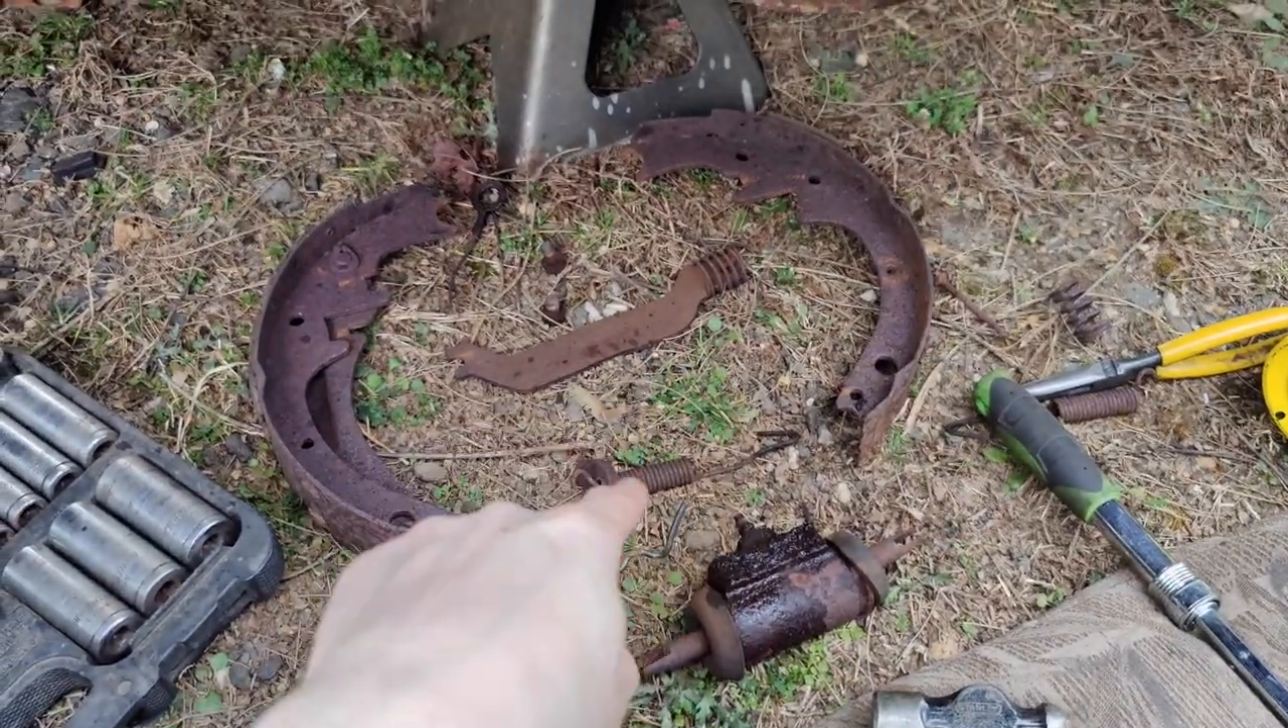We have our brakes out. We have all the hardware that's left over.